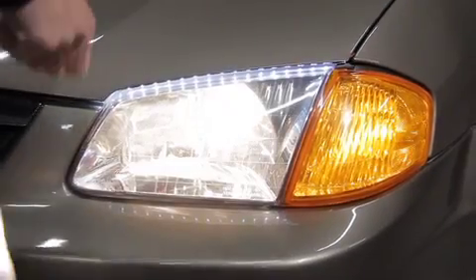You have successfully installed the Flex LED.